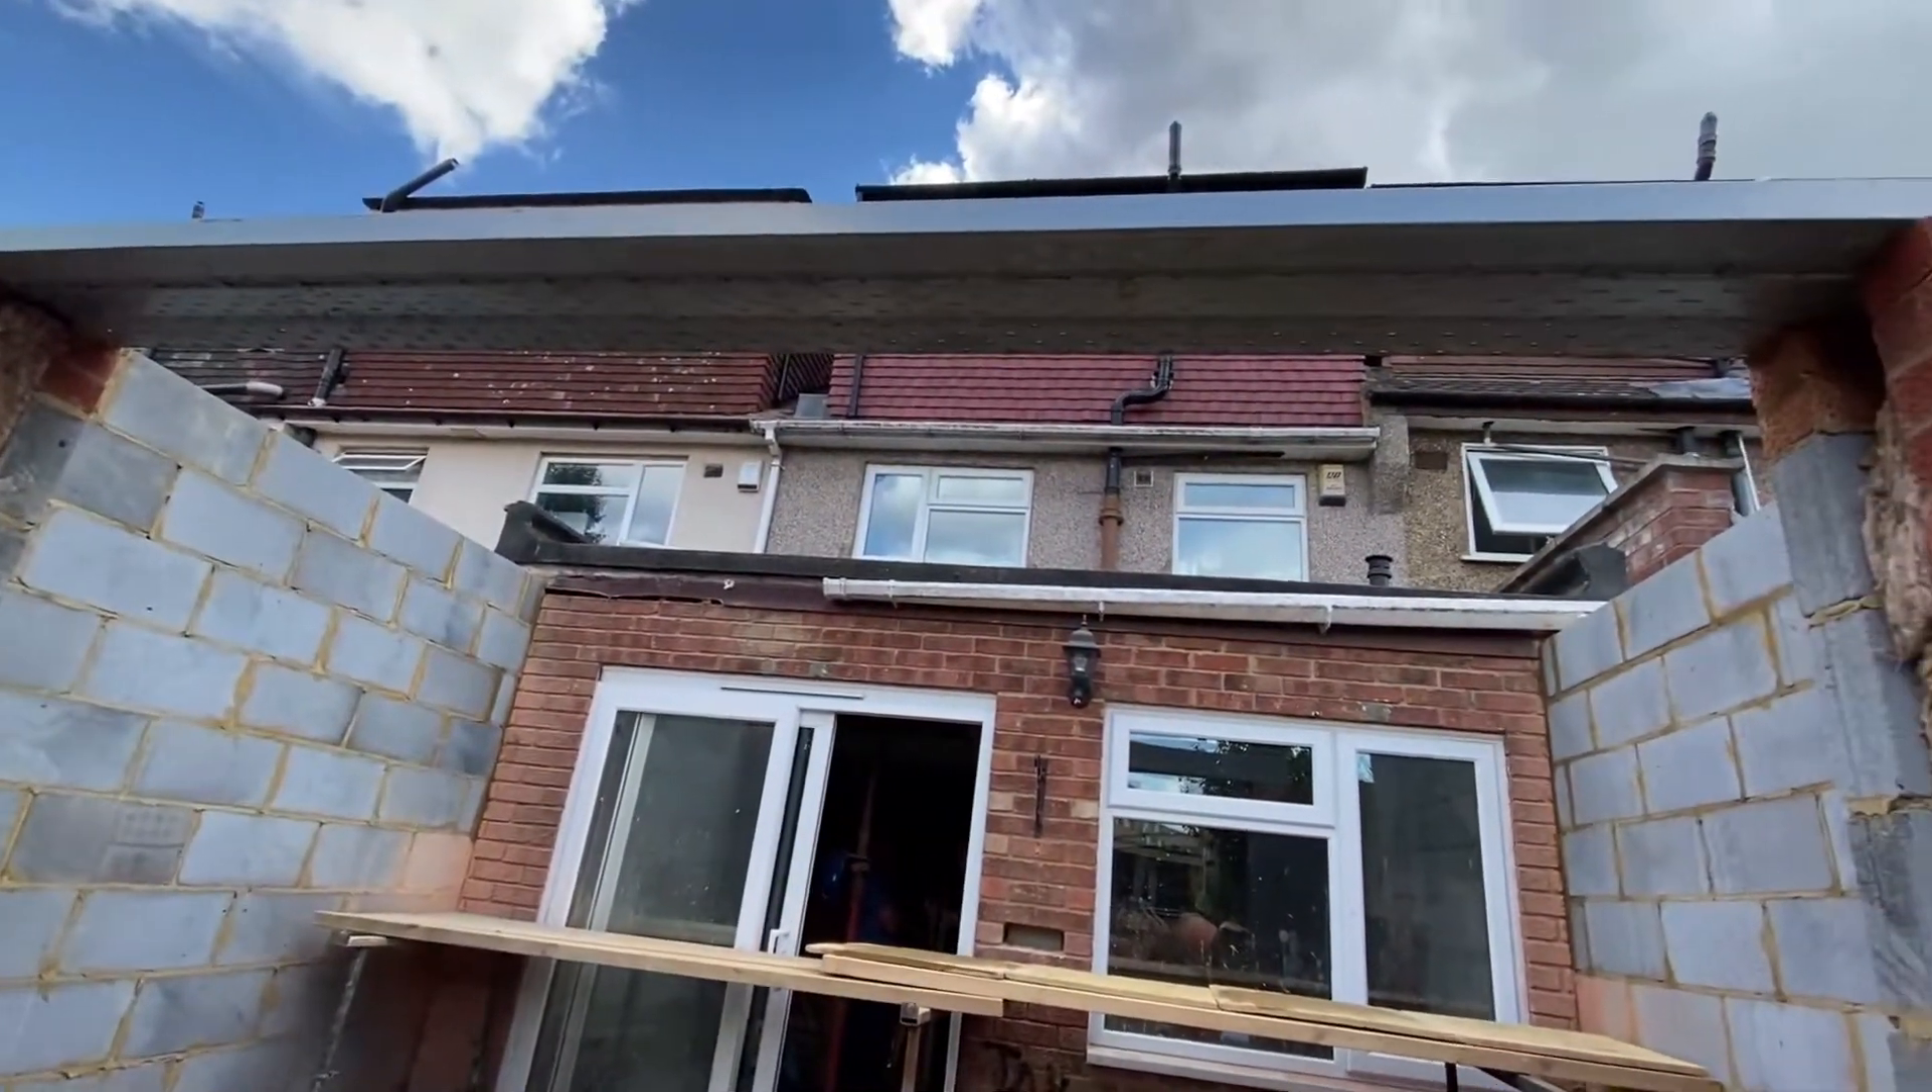There's a variety of things to note here which we'll run through but the first and most obvious one is that we've now installed the lintel above the space where we're going to have the sliding doors.